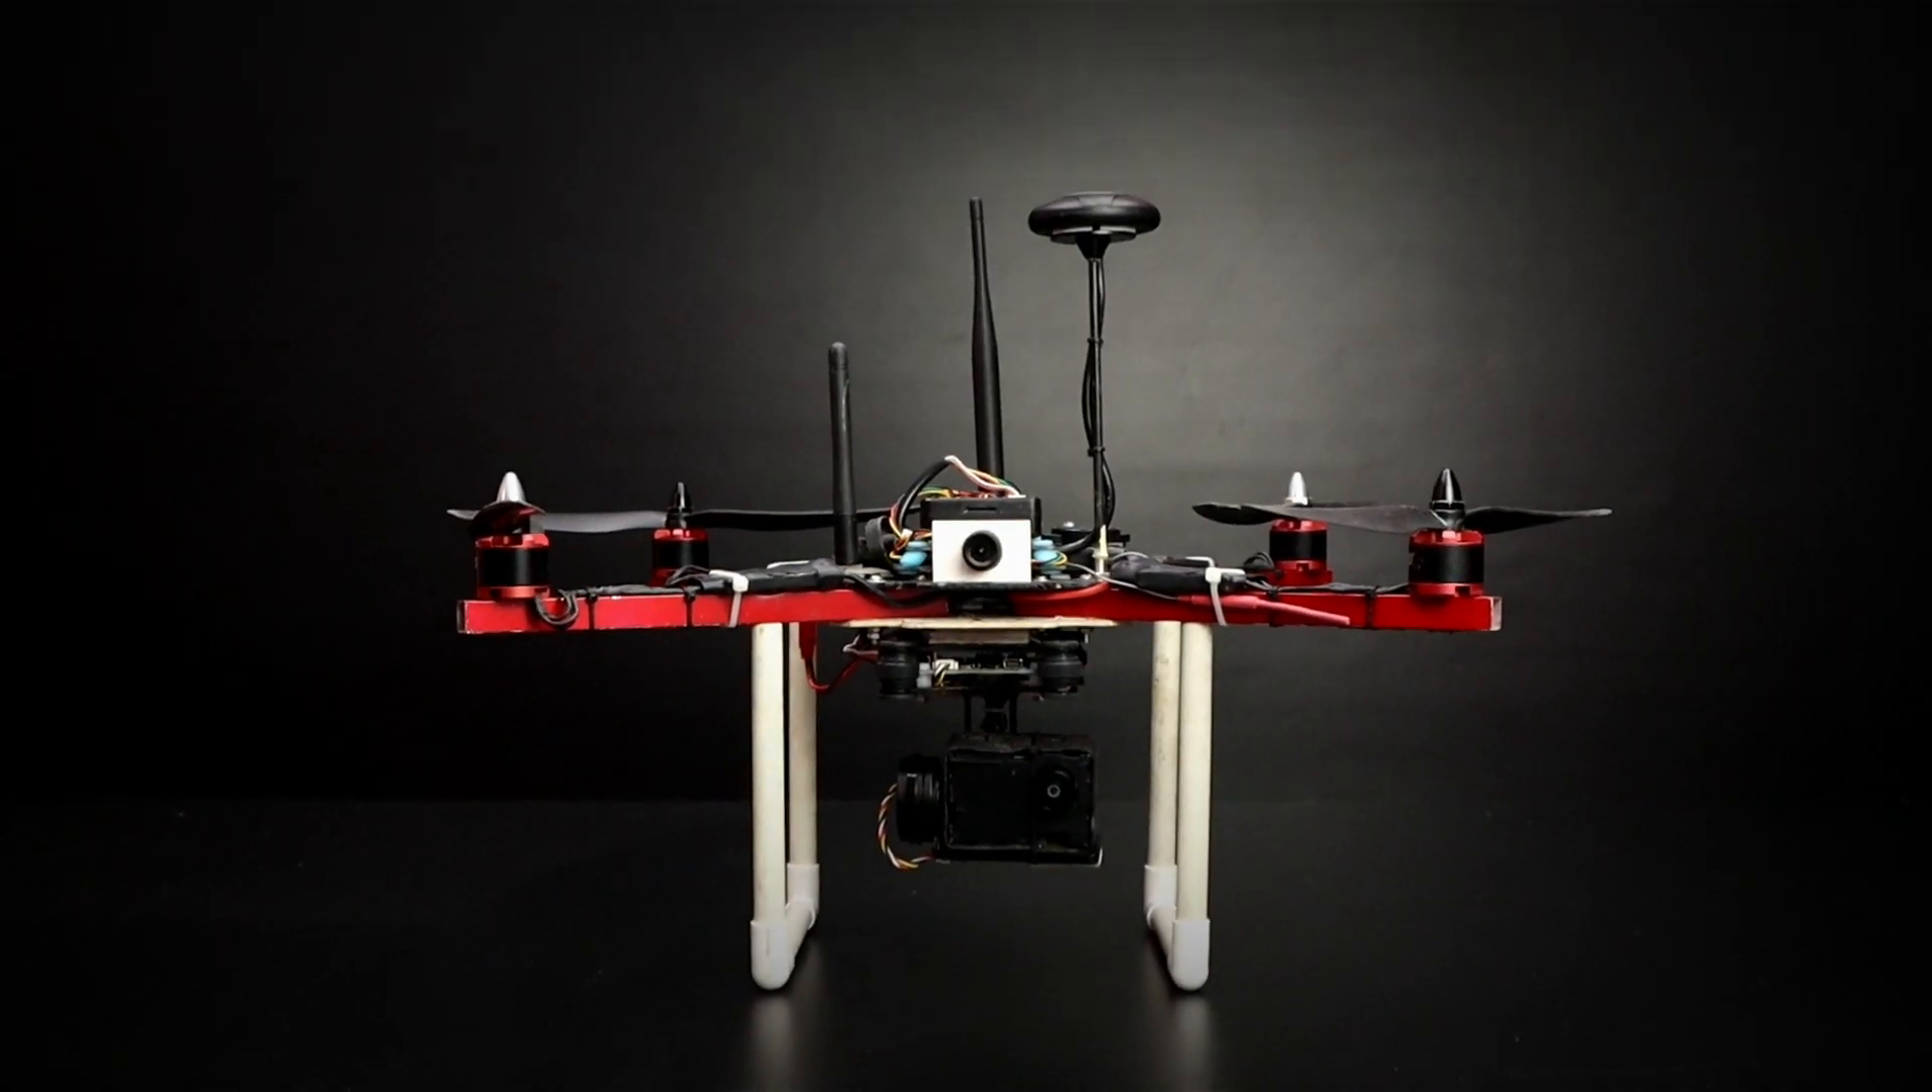फाइनली हमारे ड्रोन में गिंबल का इंस्टॉलेशन कम्प्लीट हो चुका है।